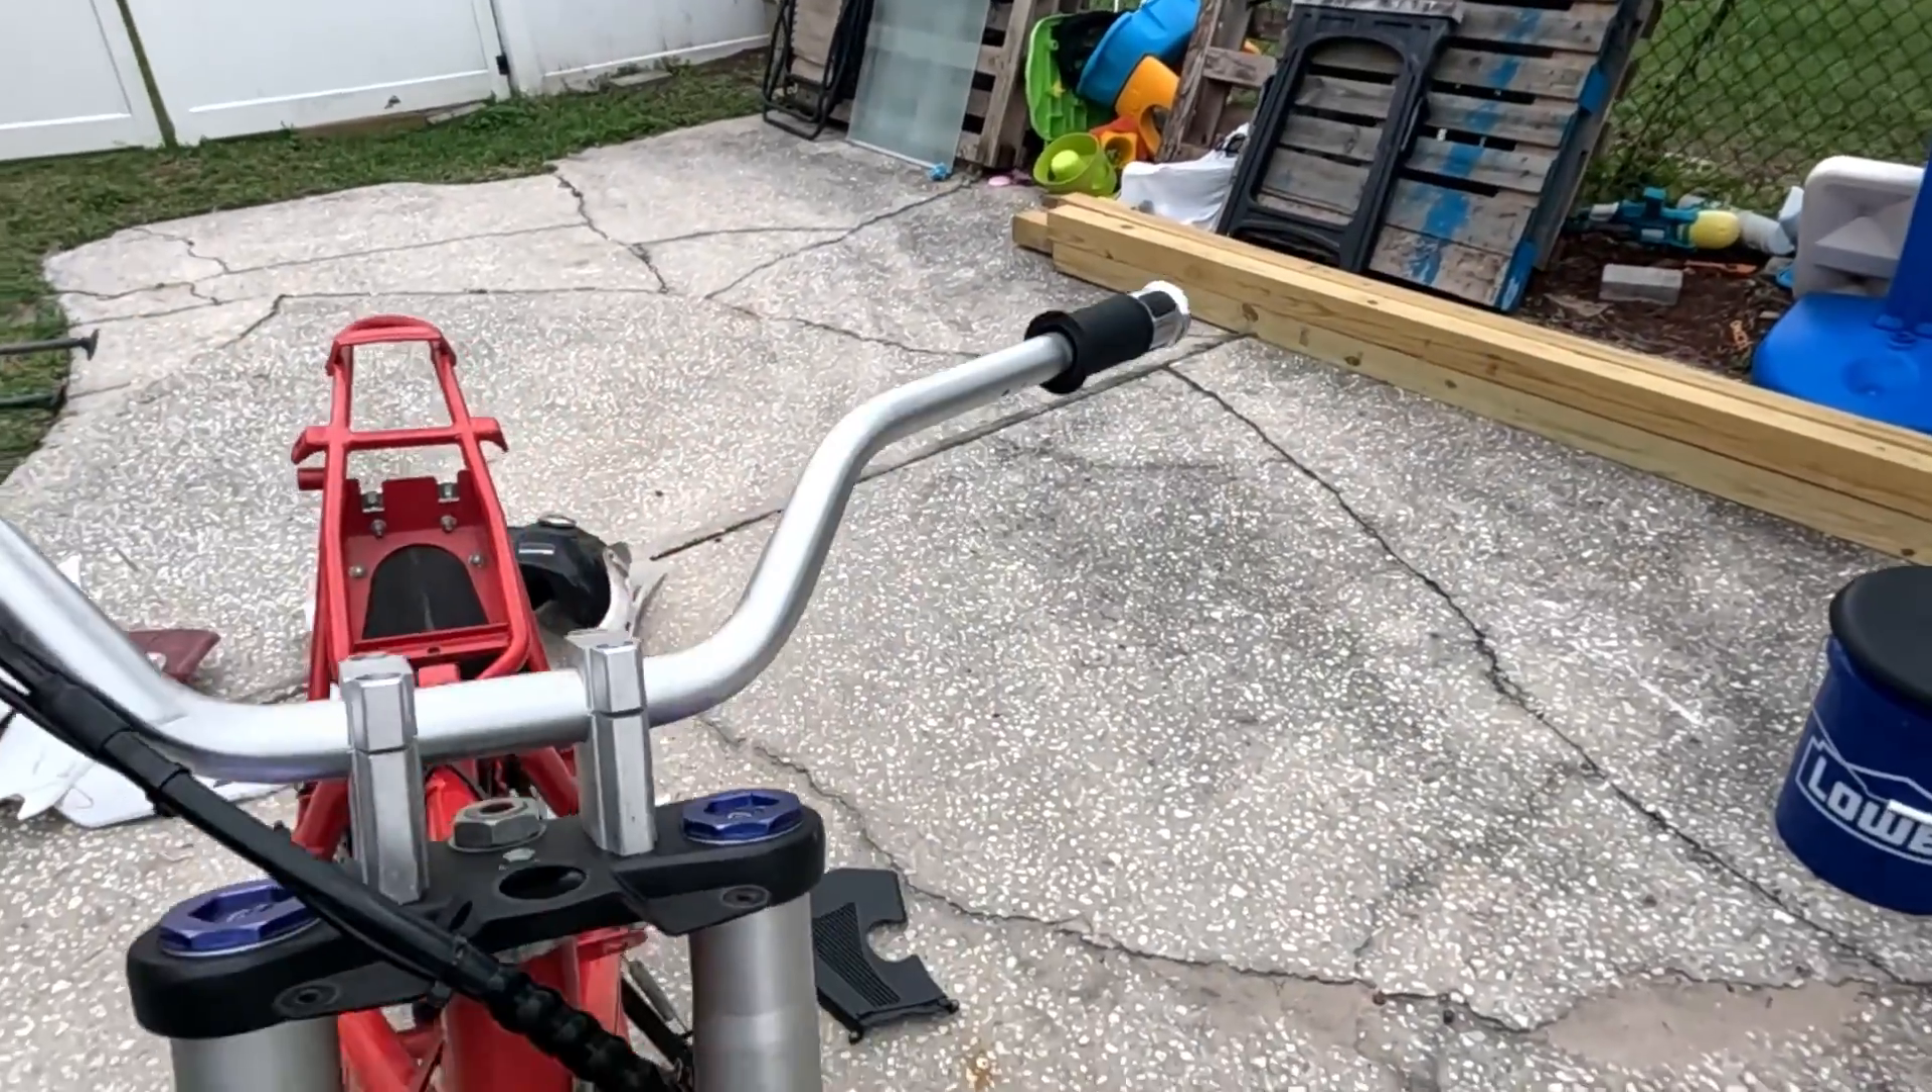Well we've got everything that we won't need stripped off and we've started to install the new components like the throttle grip and that's about it for now.